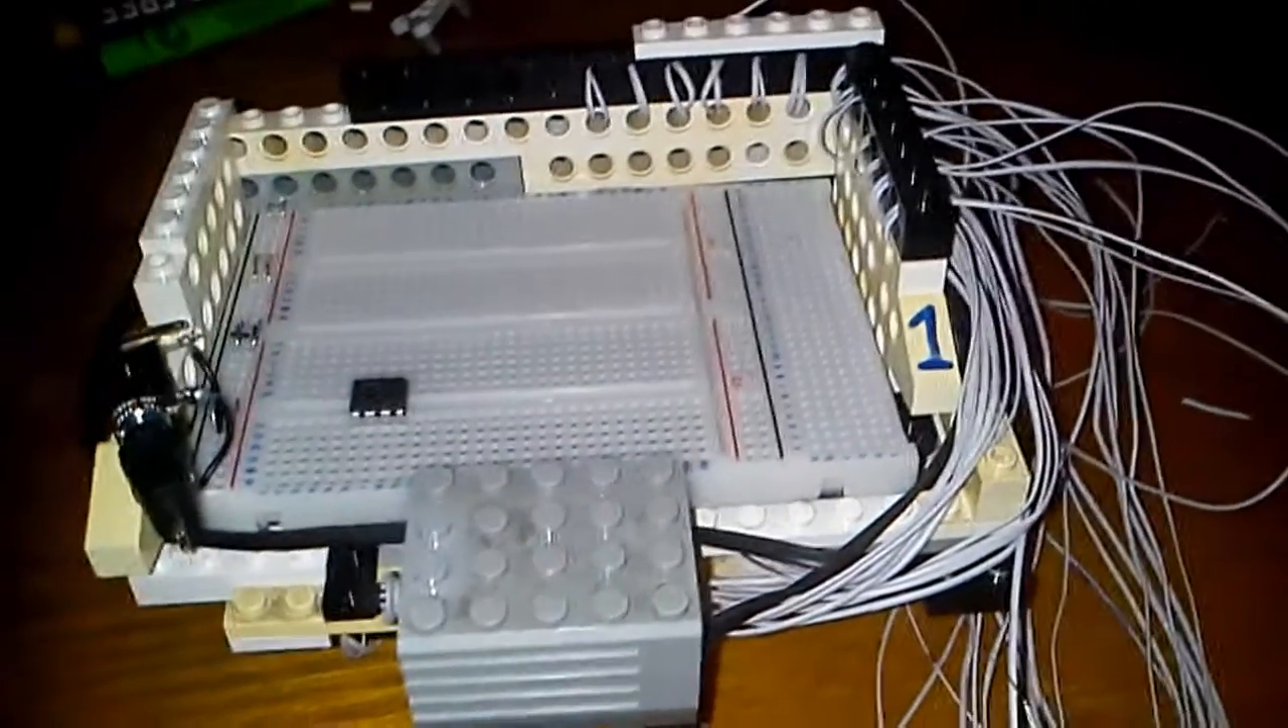I've got the breadboard on top, it's all one unit, all I've got to do is put in the ethernet cable and all that stuff there and just proceed to play around with it.